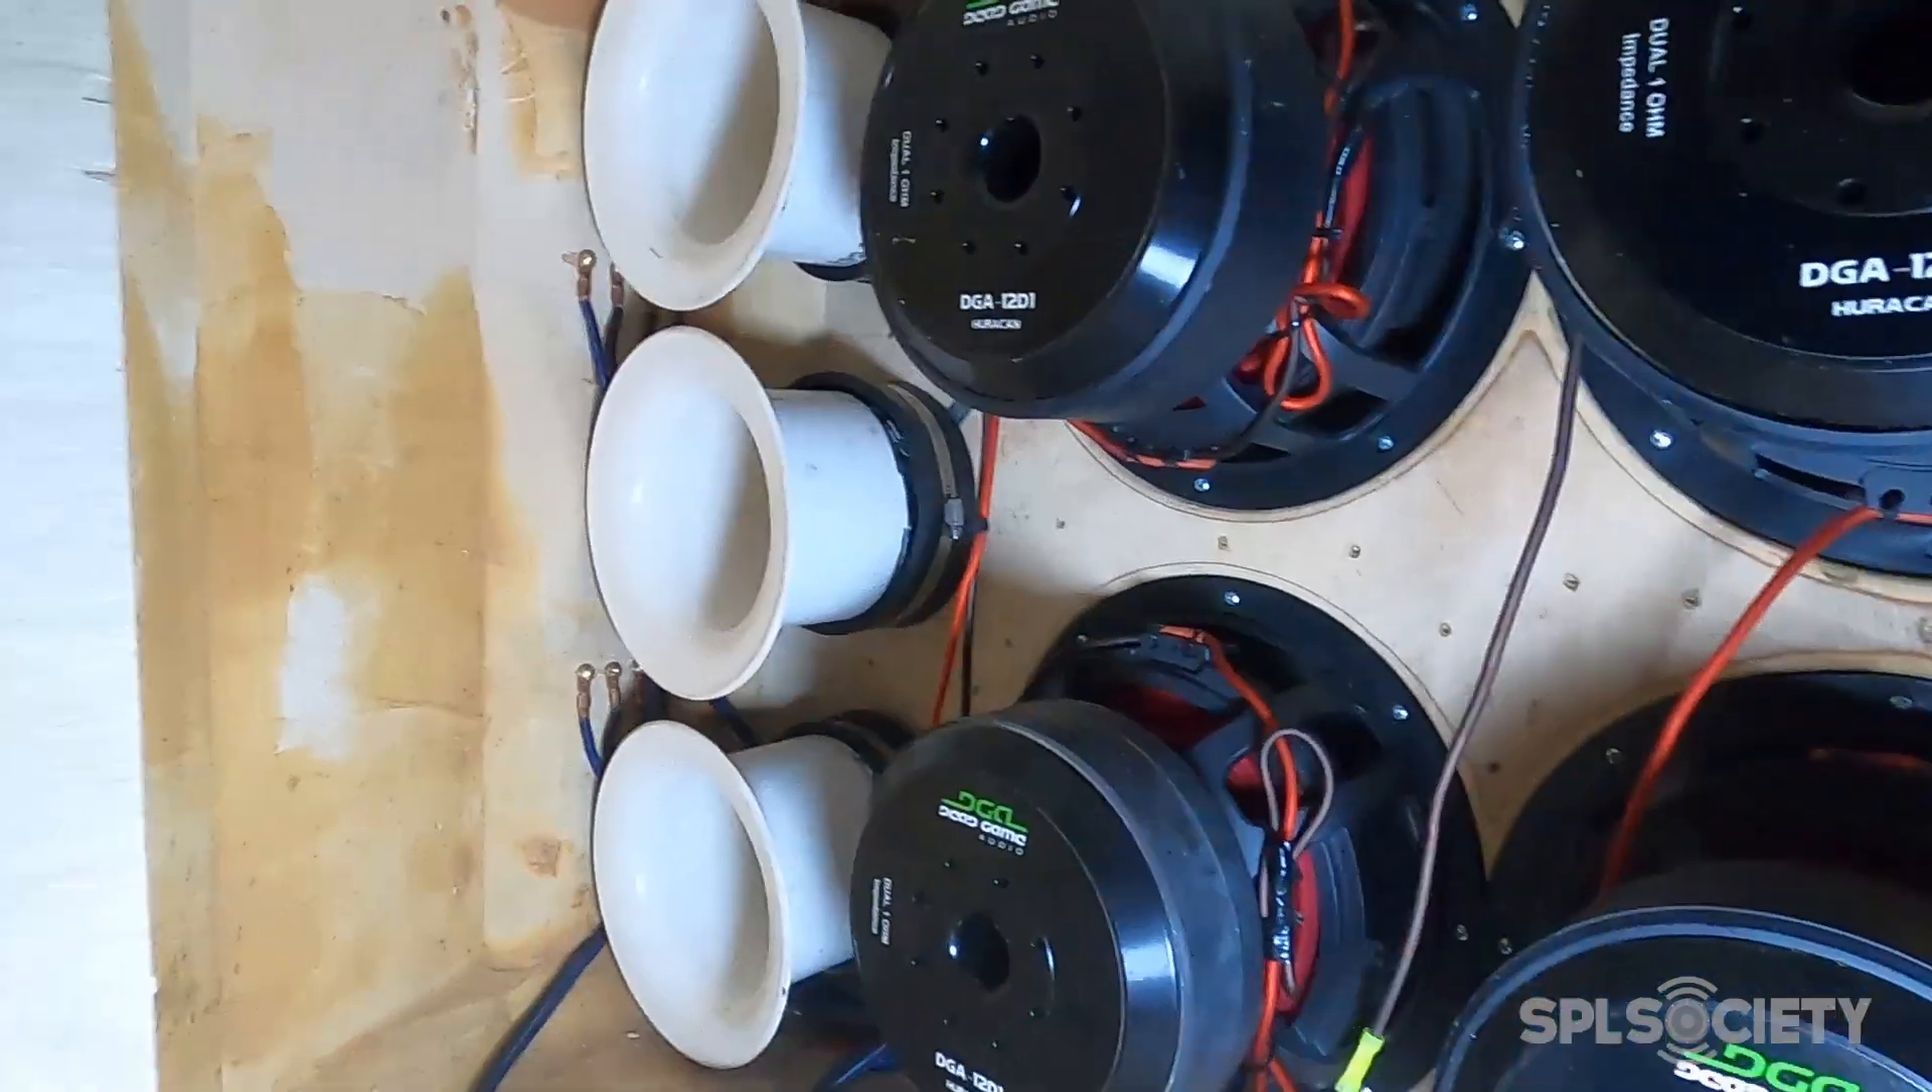Finally got all the woofers back in got all my wires hooked up got the ports back in.